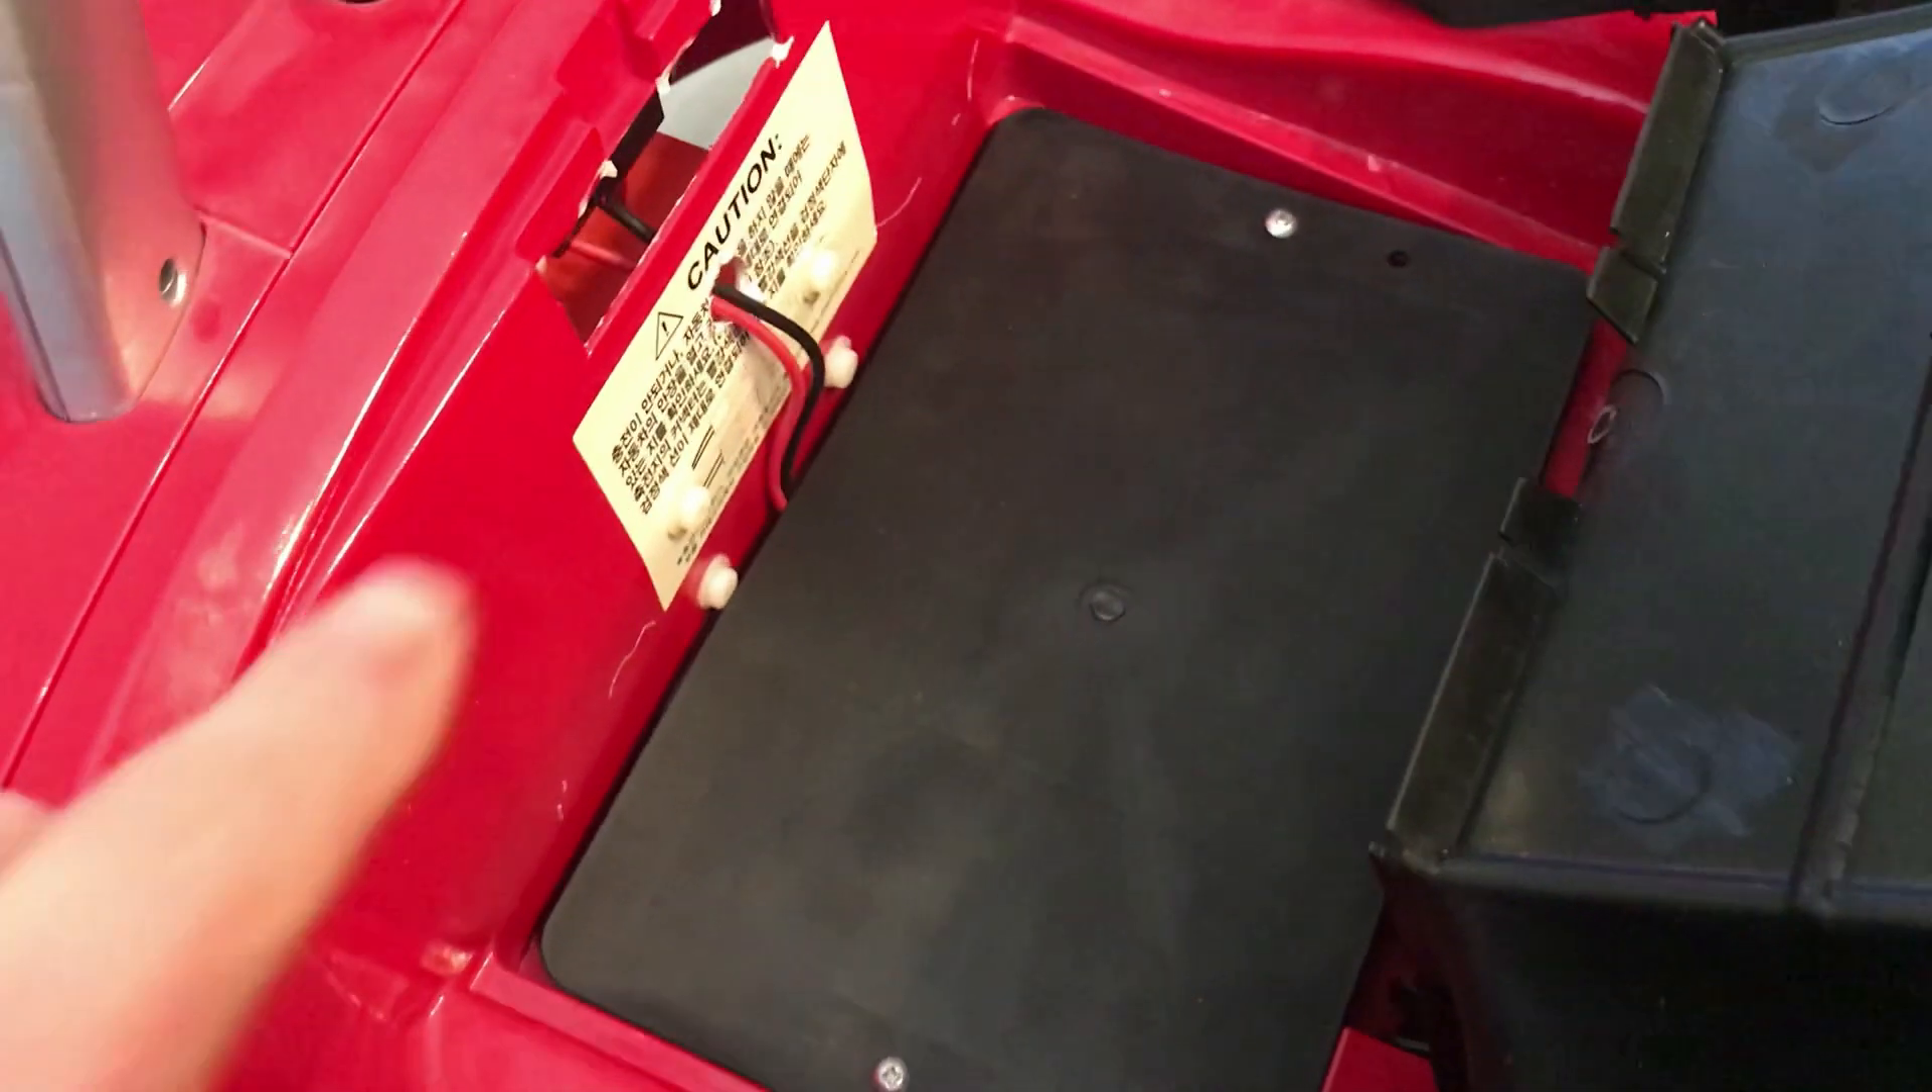Got the sub floor back in over the battery area.